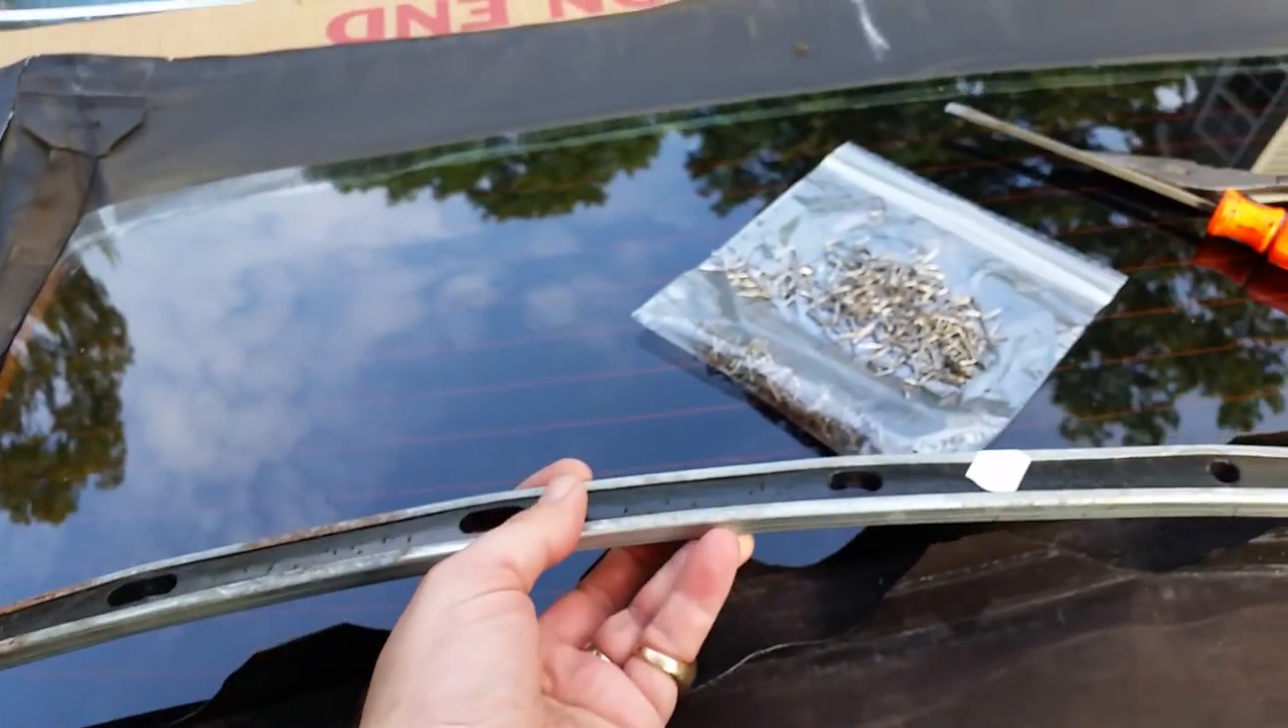Now i've got the rear strip free here.